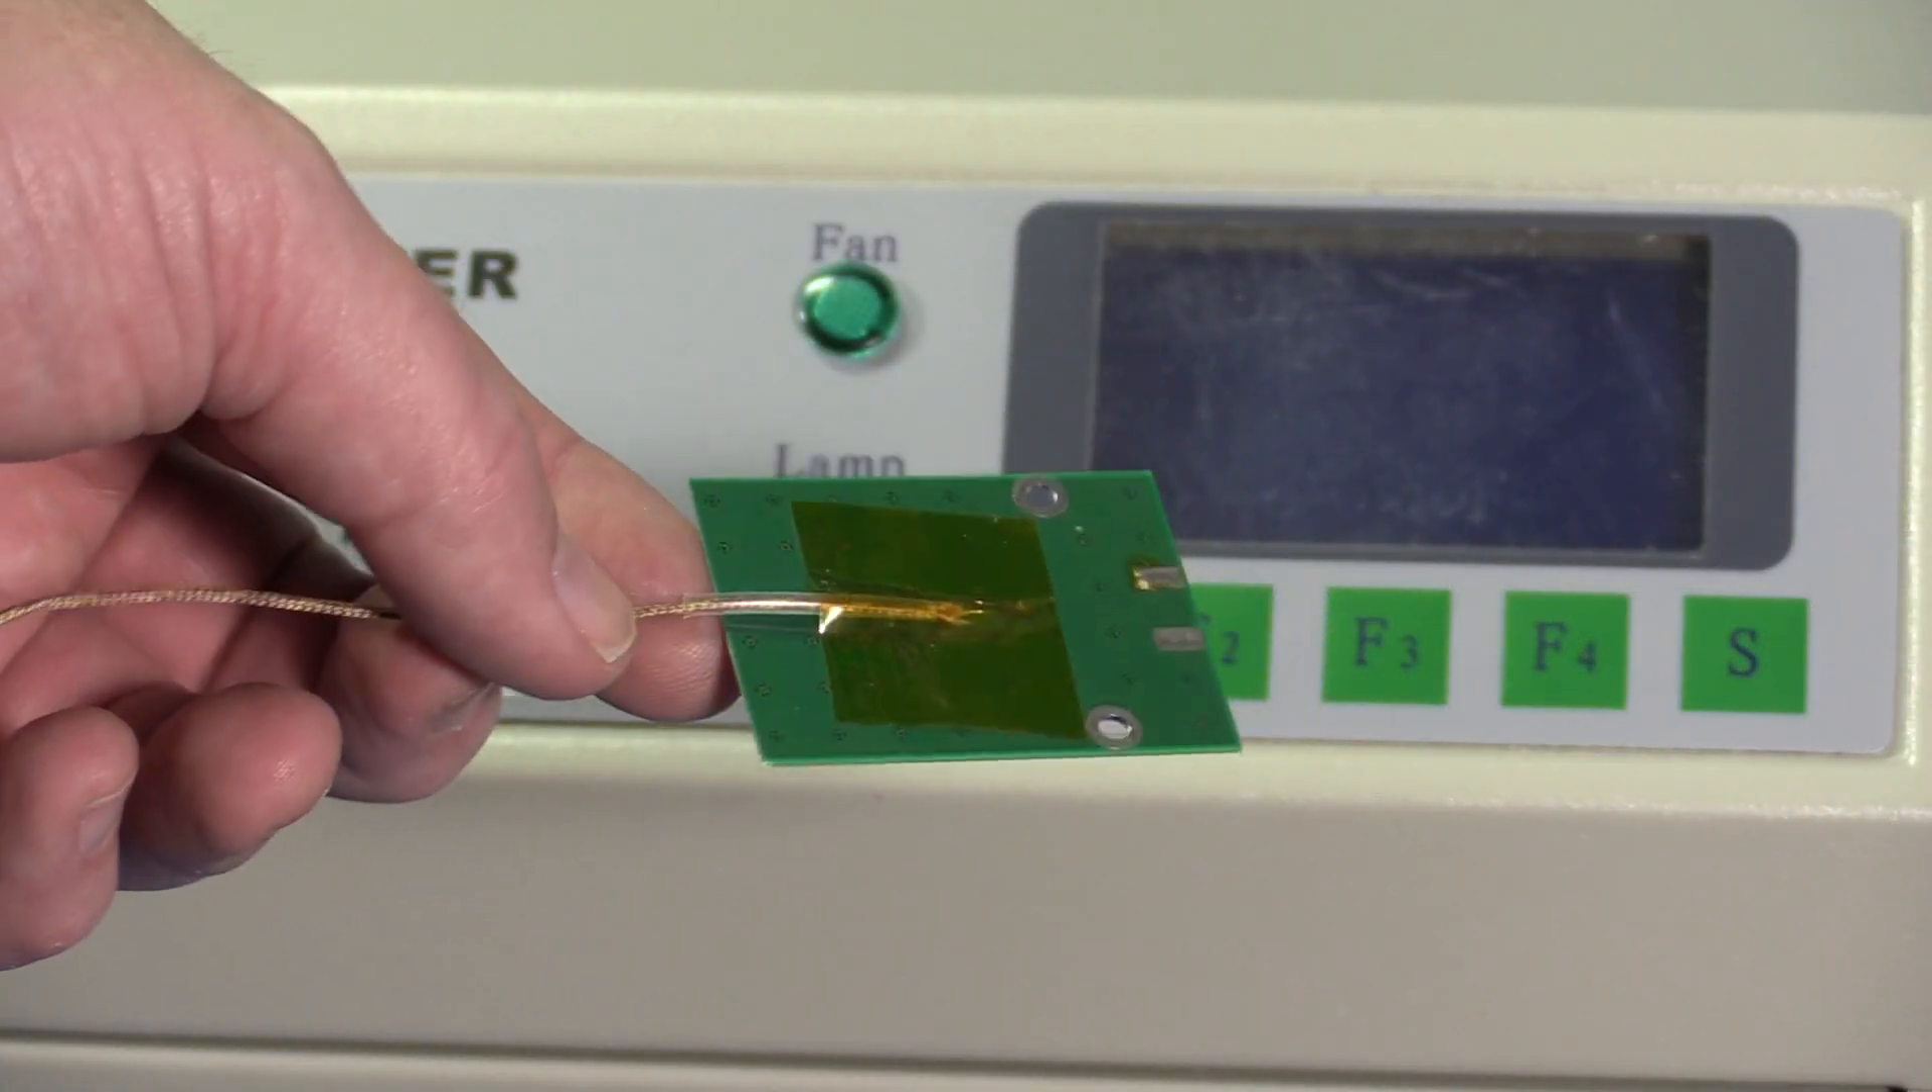I have a K-type thermocouple probe attached to a piece of scrap board with some Kapton tape.